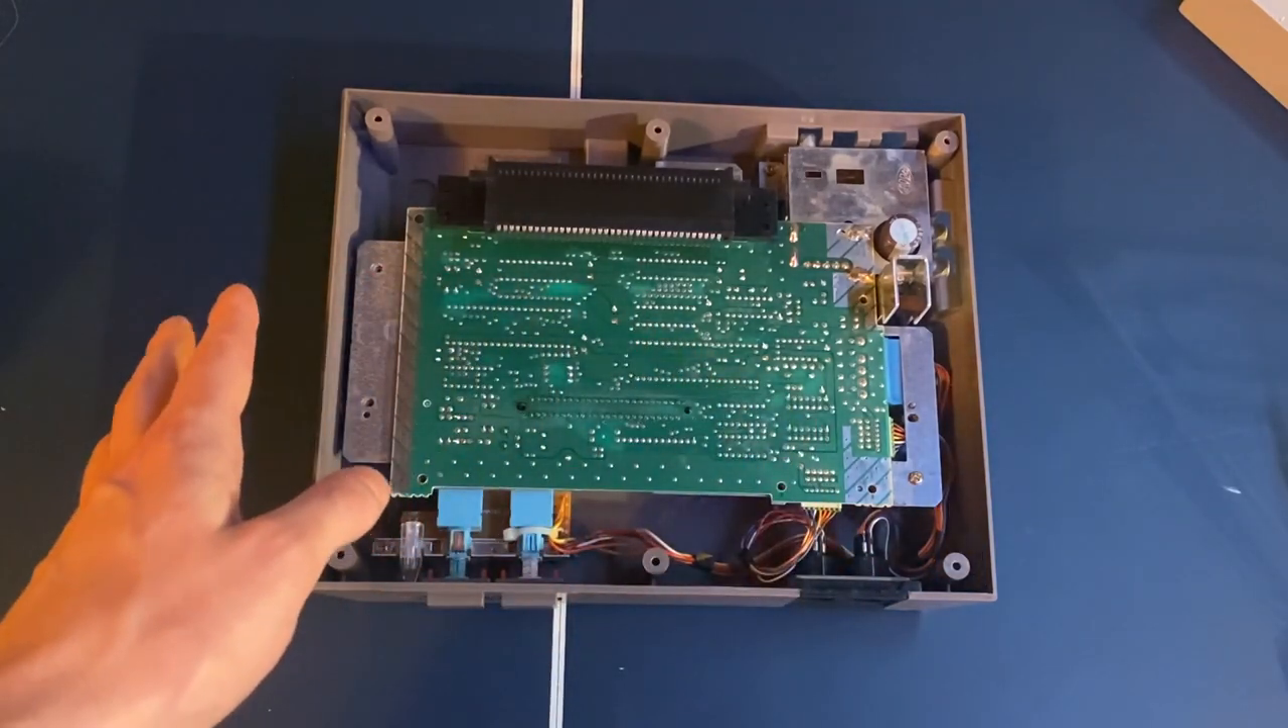But yeah now we've got the motherboard back in place.